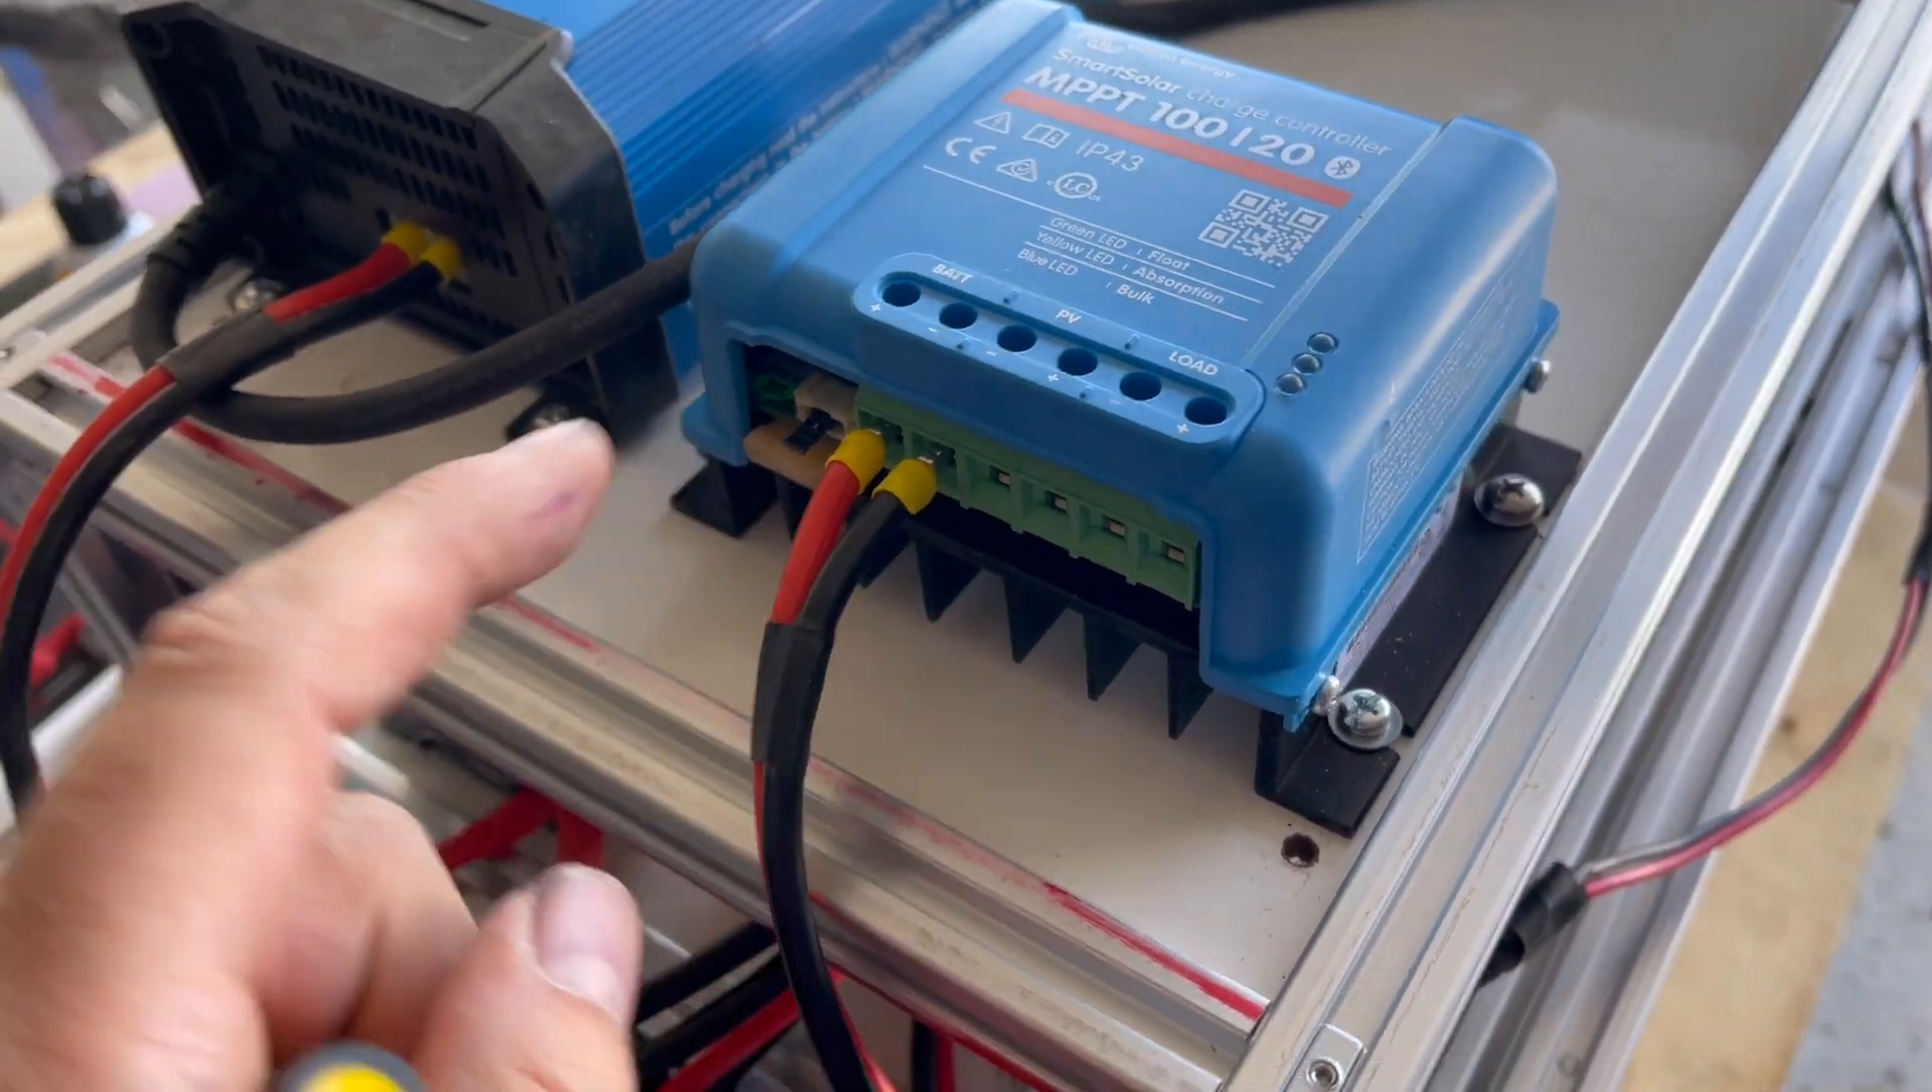So we got the battery side connected, positive and negative.